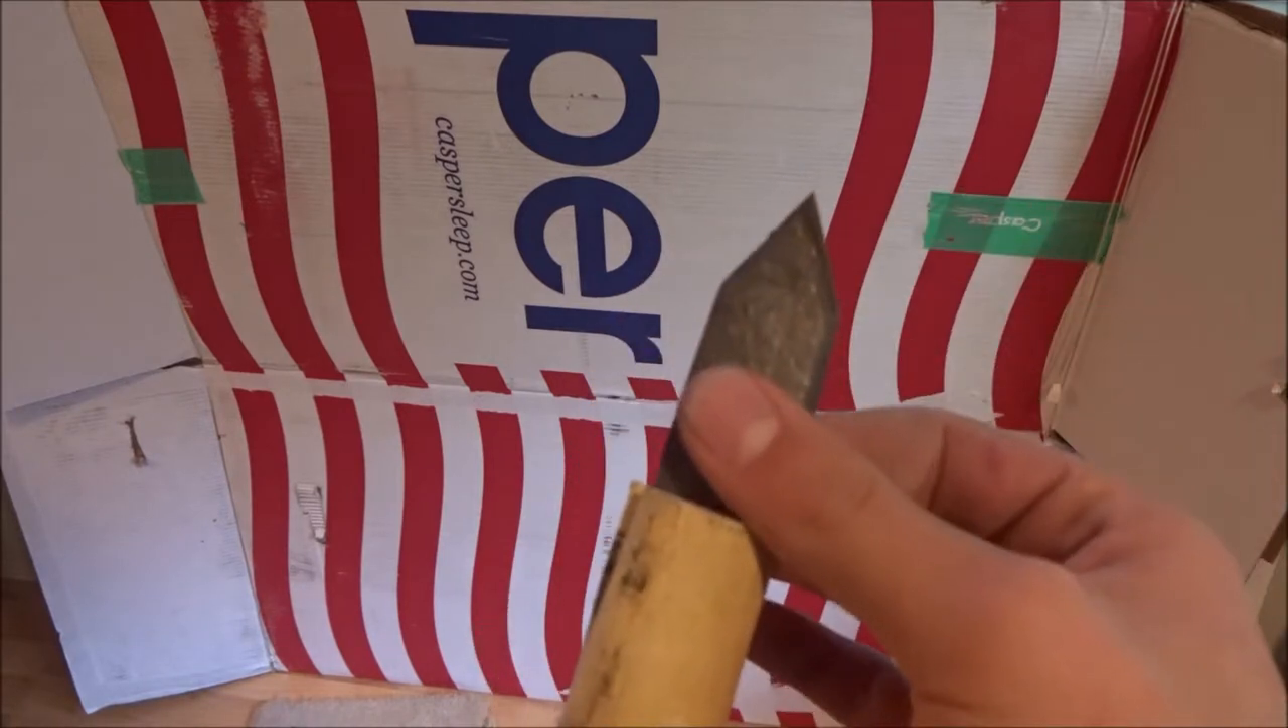I cut the slit for the tip of the spear and I've now put in the tip of the spear.